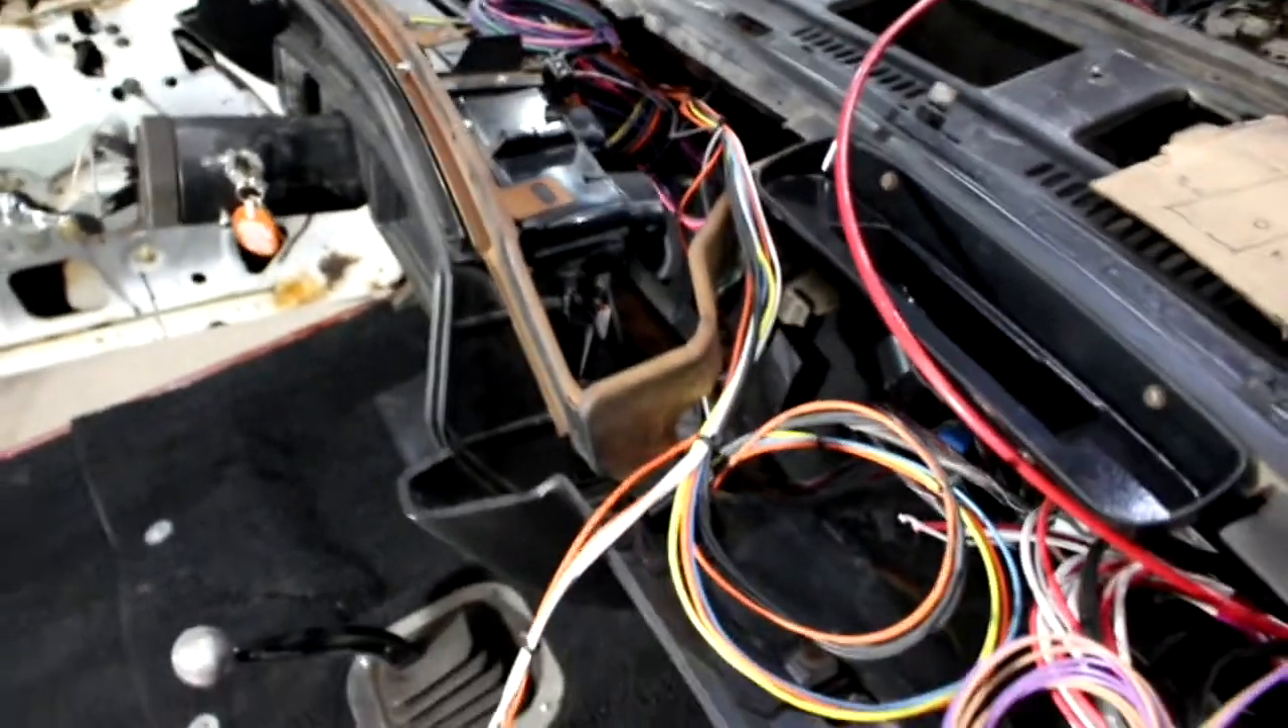Most of the dash wiring is in here it's not secured yet there are a few connections that still need to be made but for the most part we're in good shape.